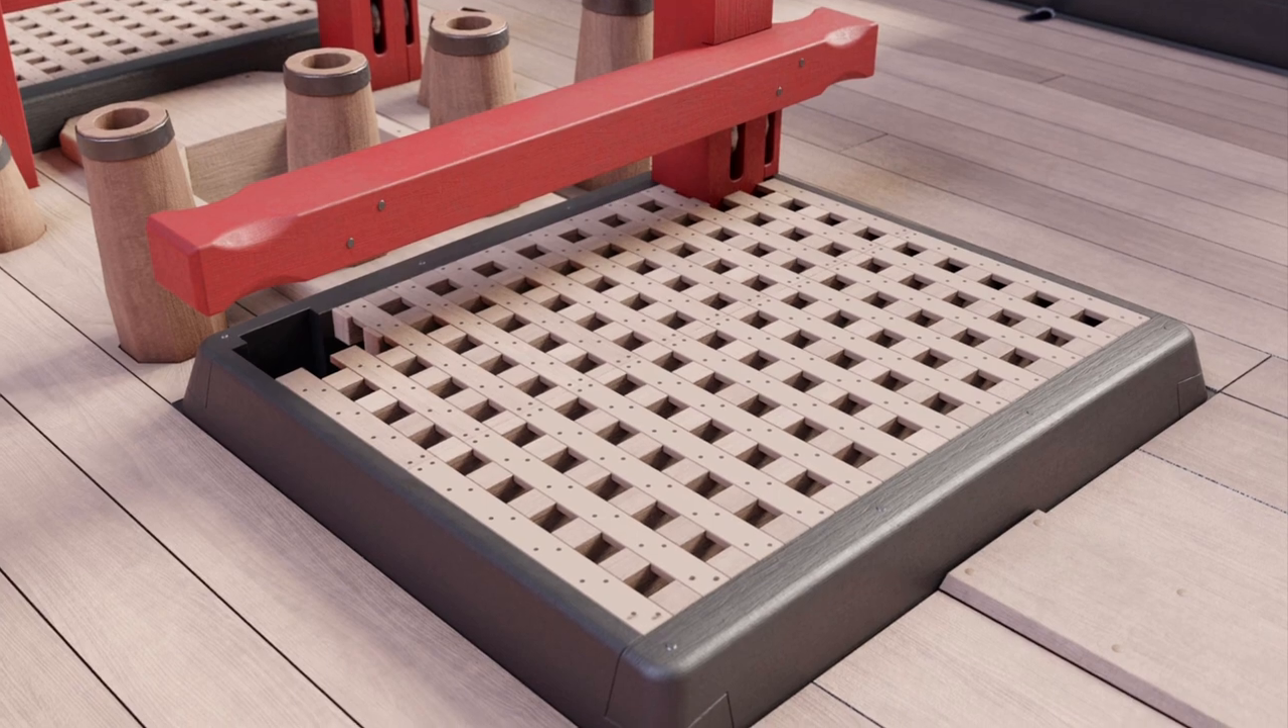So here we are, fitting the grill, we've fitted the frame, we've made some adjustments. And I have to say, I'm surprised that it's fit on the first time.